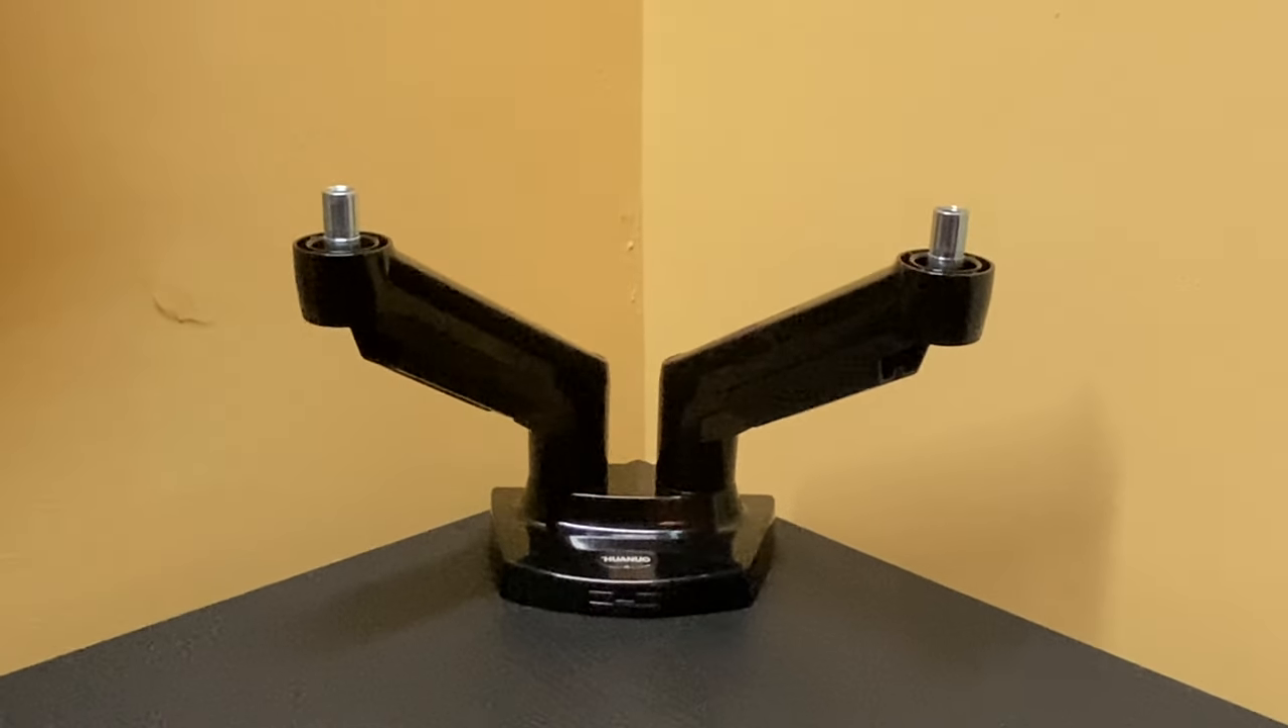So as you can see, the monitor arms are now installed on the base.